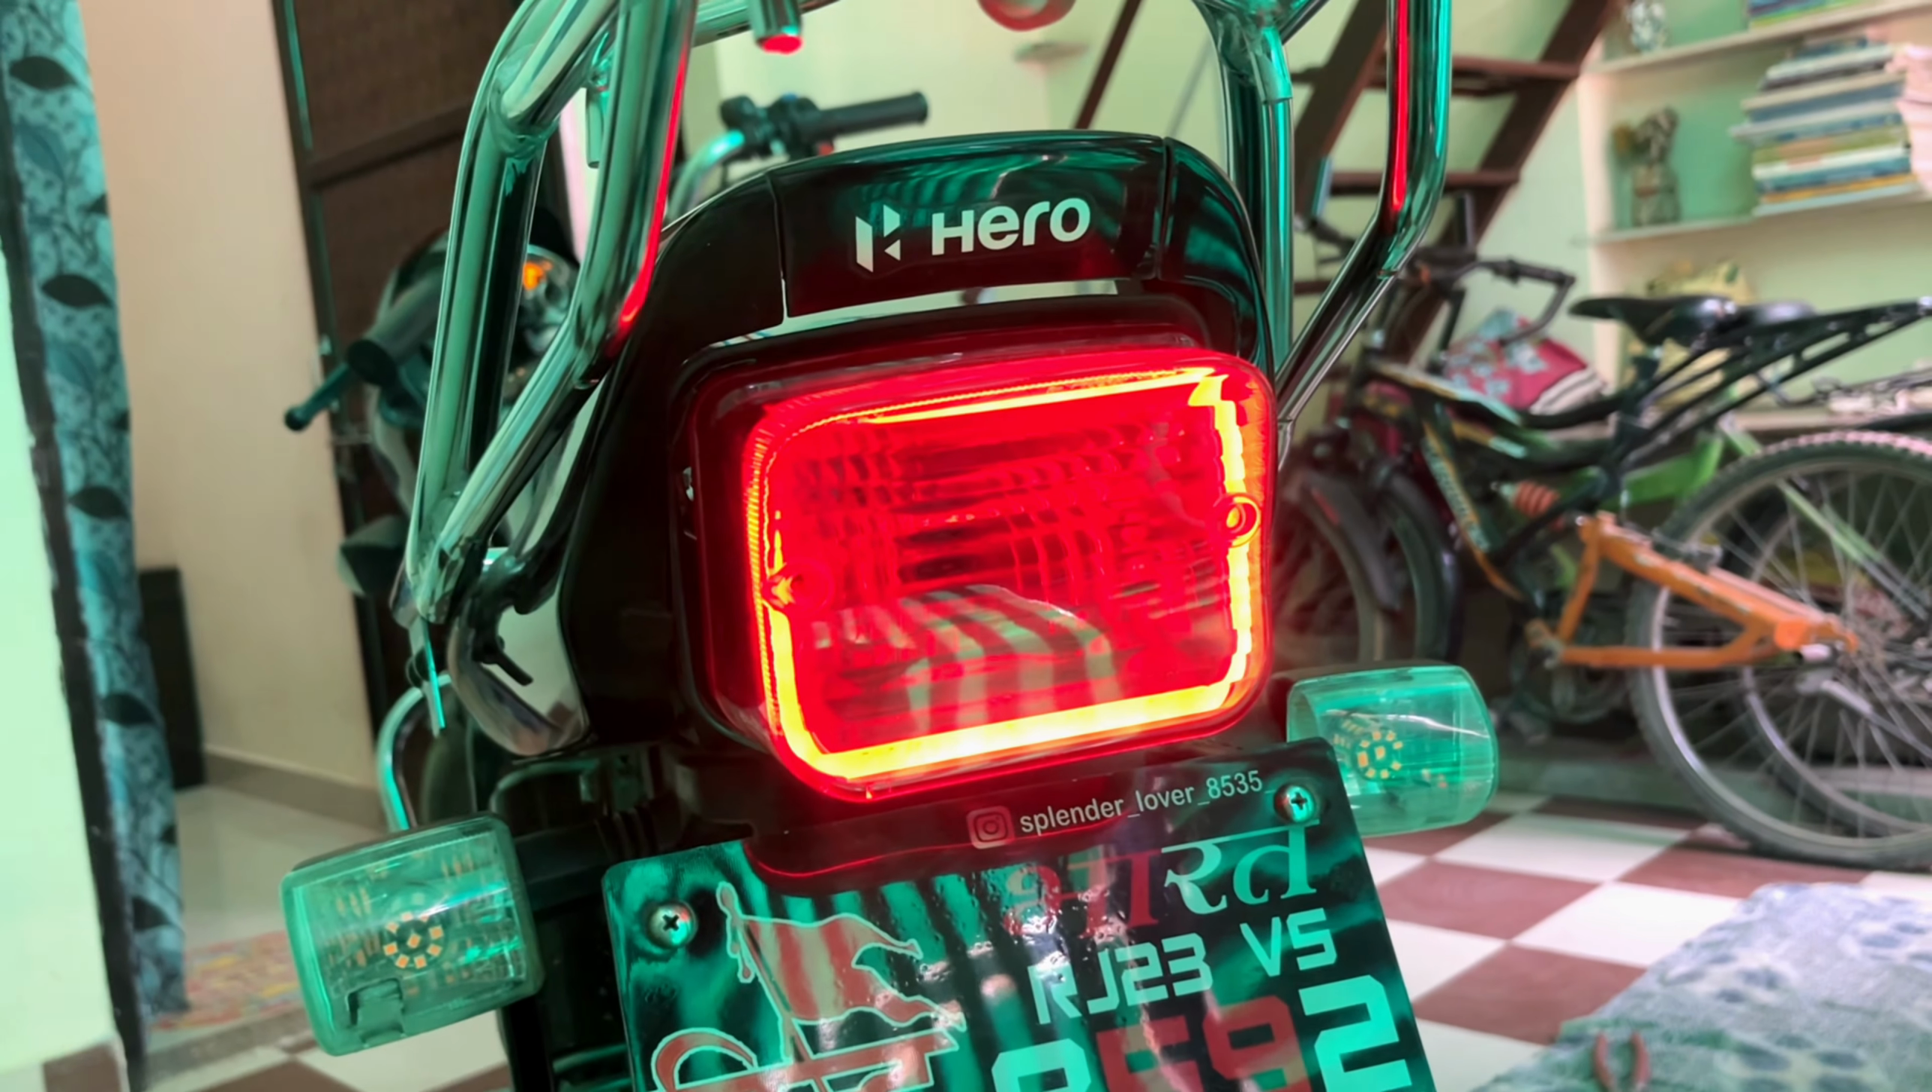जो अपनी बैक लाइट थी वह भी लग चुकी है।